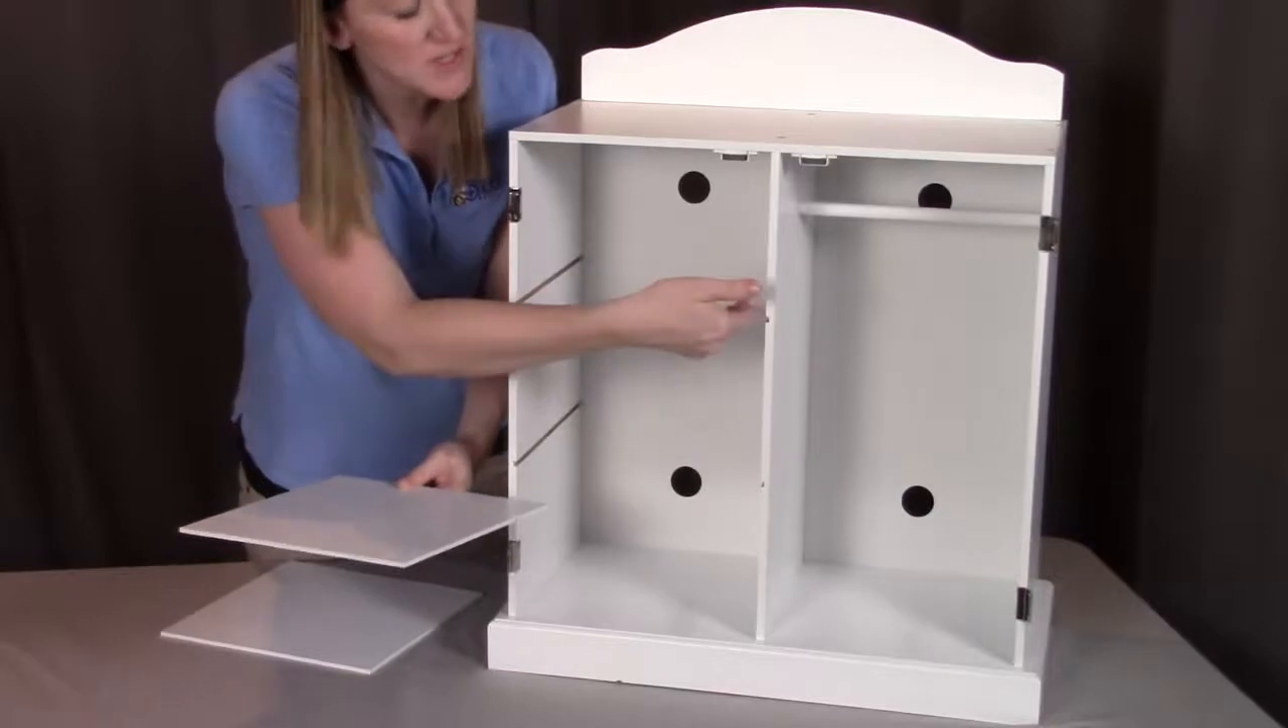Last thing we're going to be doing is just putting in the shelves. Now the shelves are going to go into these horizontal grooves that are facing towards each other.